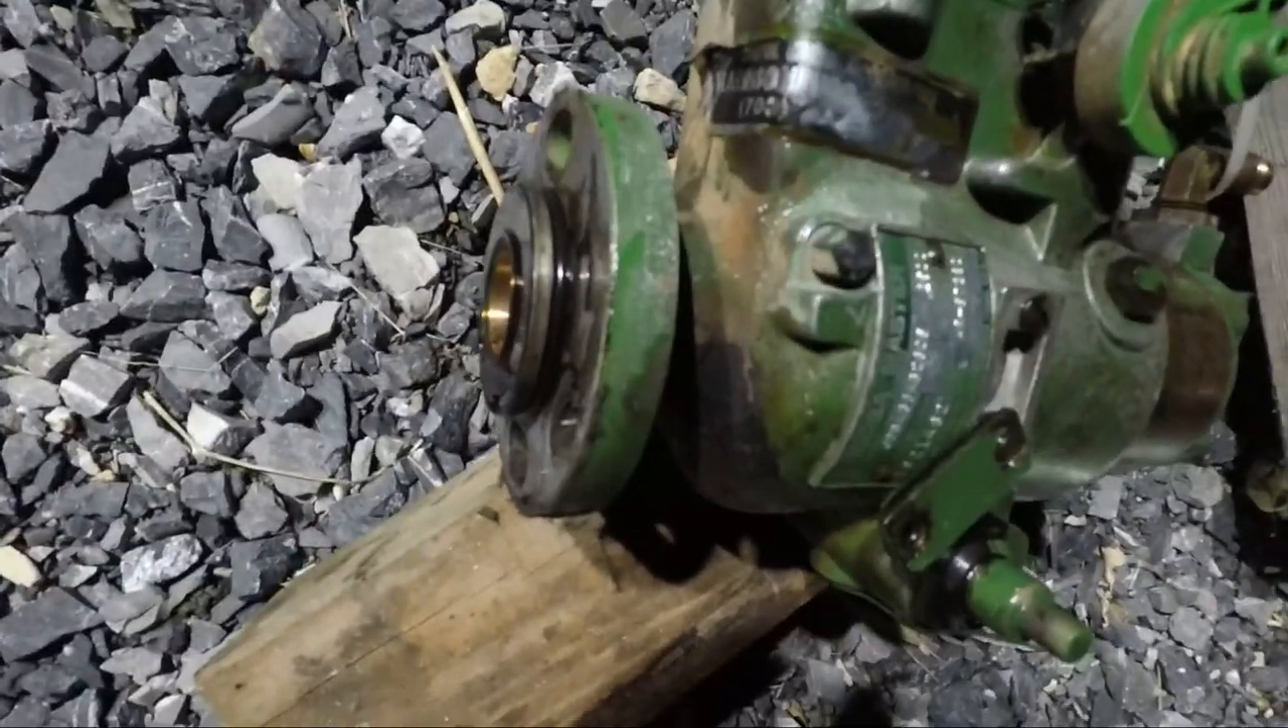So now we have the pump off. There's the drive end.